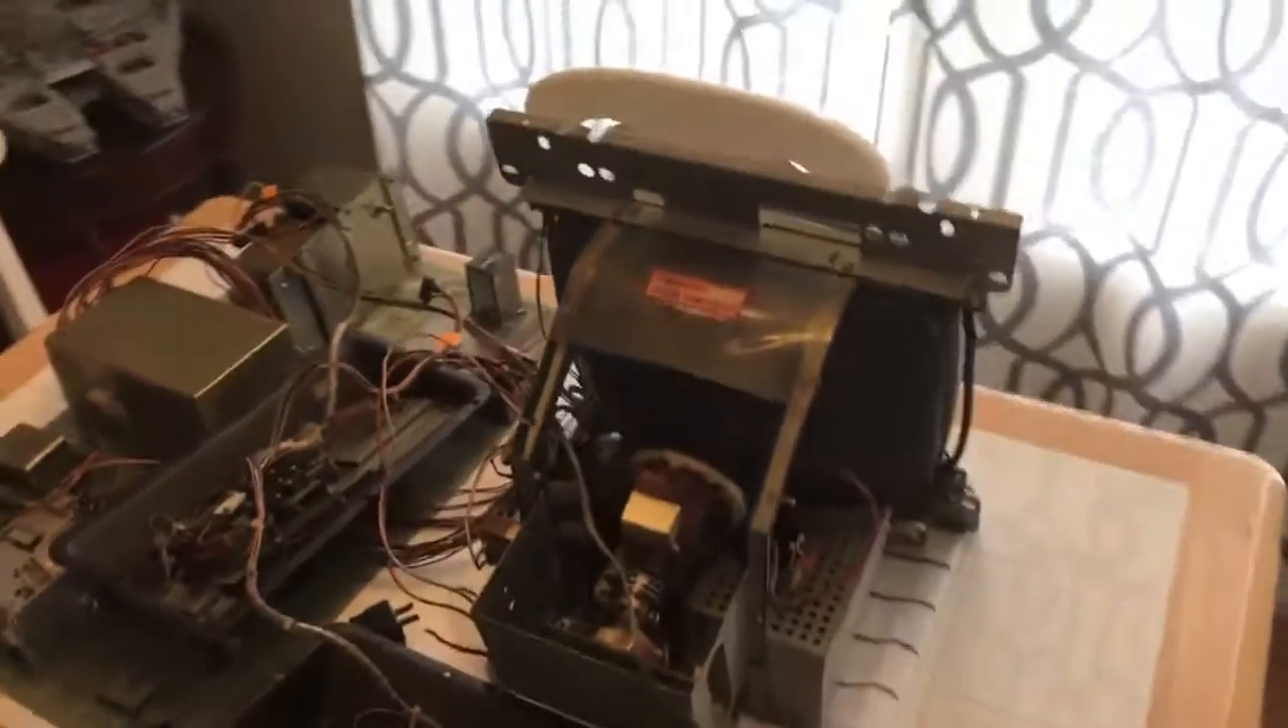So here are the internals of the entire donkey kong machine I've taken it completely apart.